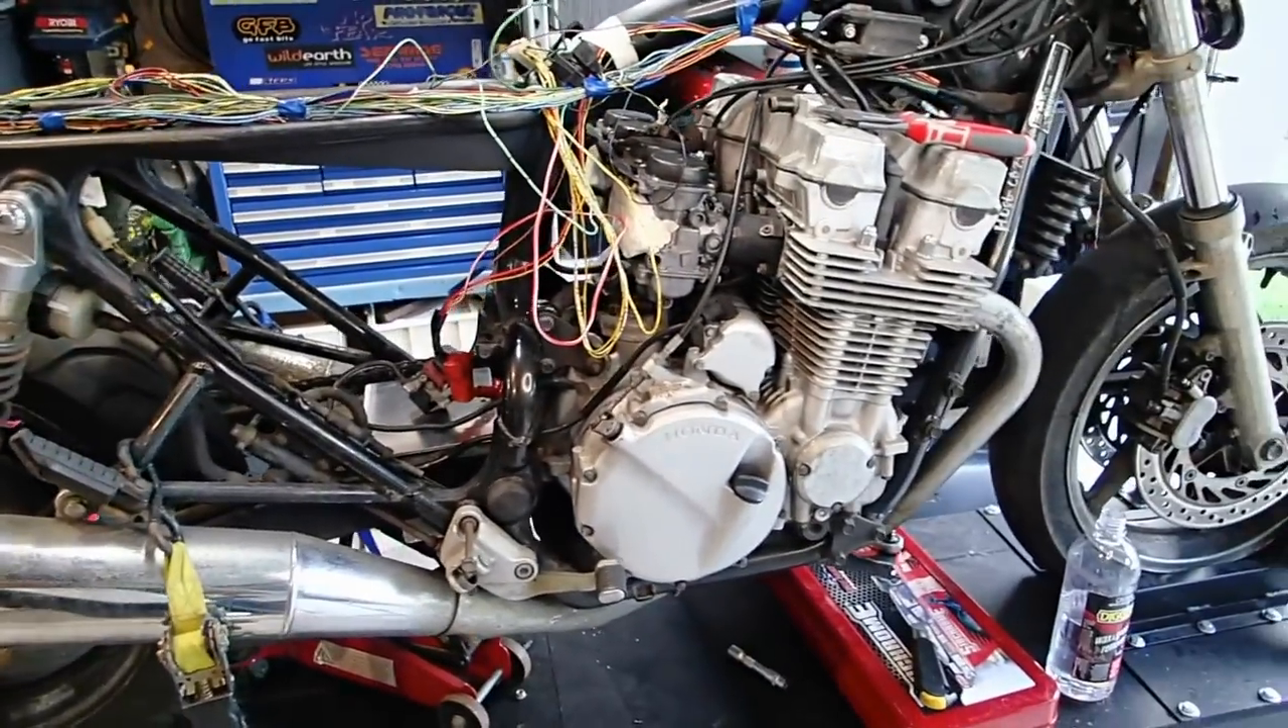And obviously, I've taken all that black loom off, the loom covering.